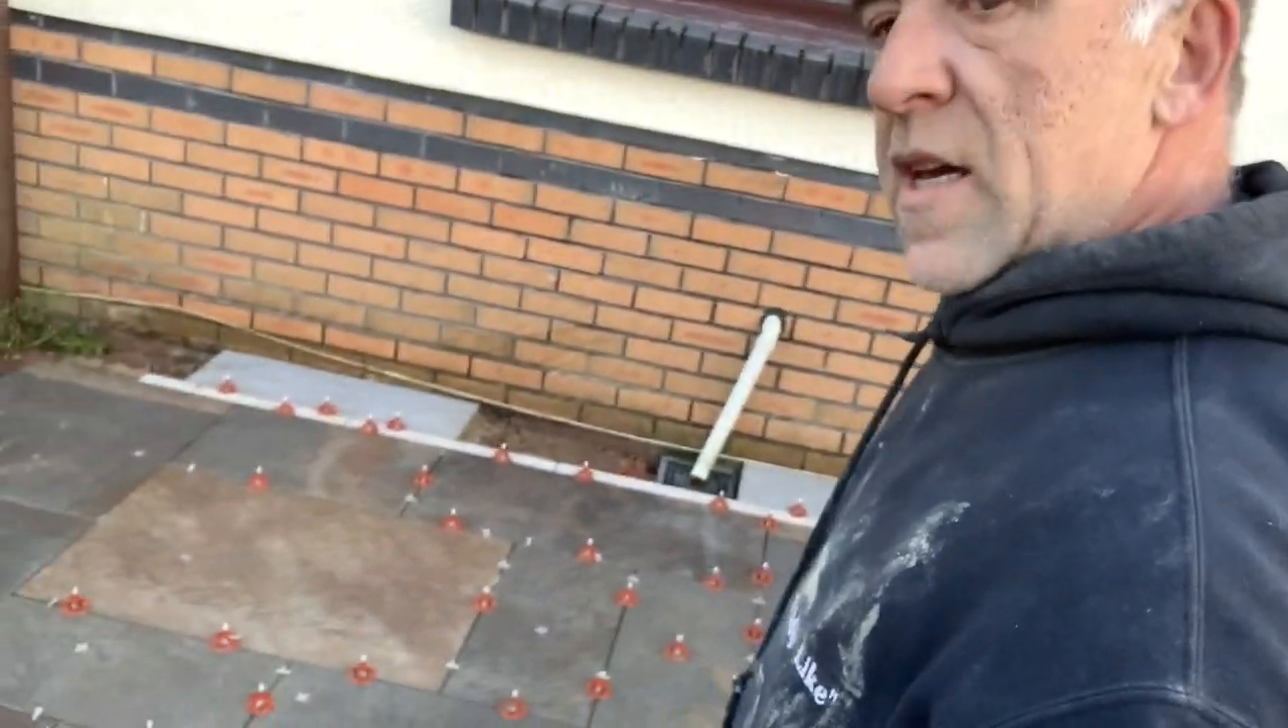So i got a water butt going in there in that corner and i've still got to do some messing around with that pipe there so i haven't laid that one in.